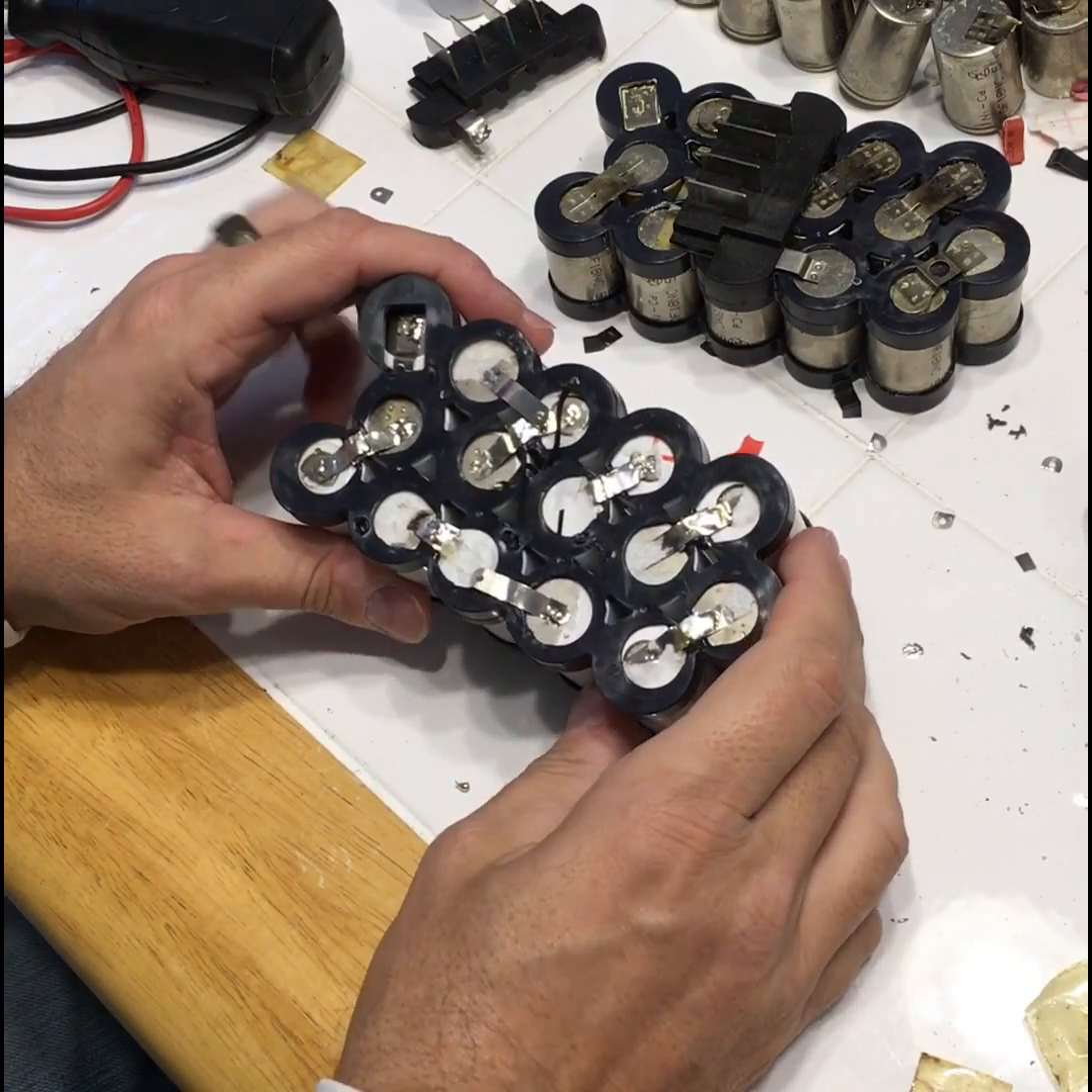So we have all of the tab soldered.